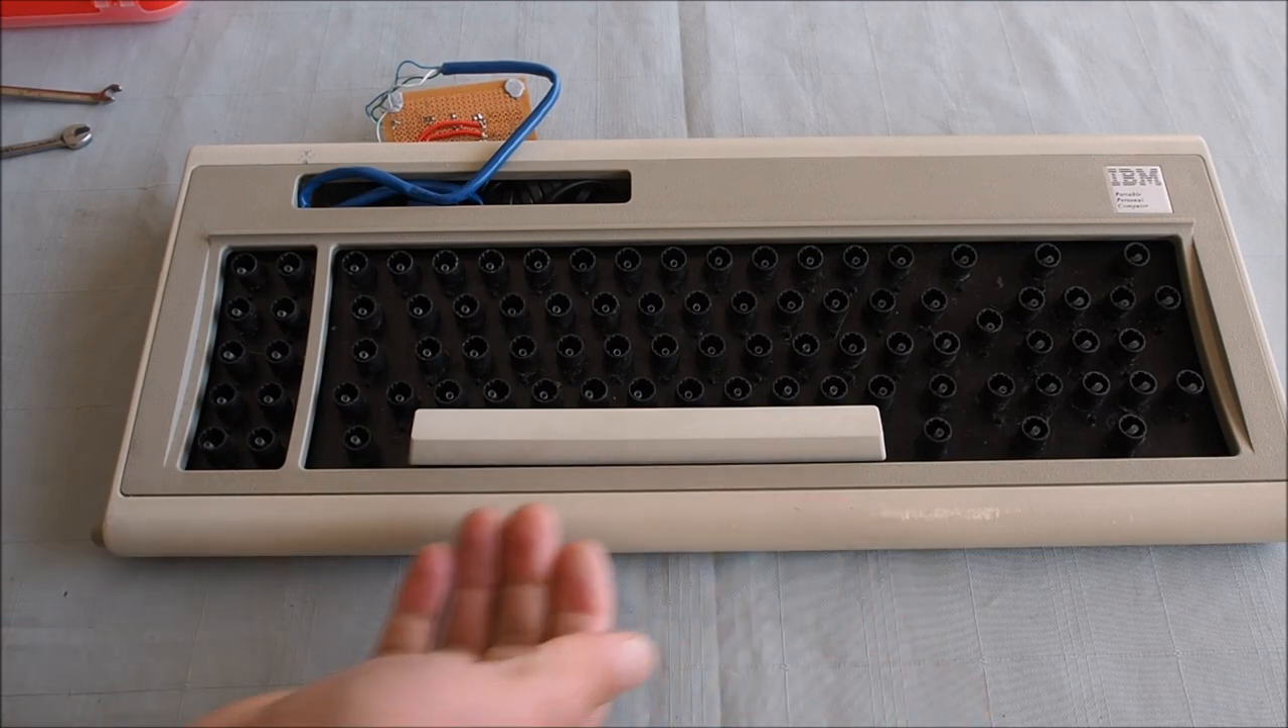That's the key caps removed apart from the space bar which is got a stabilizing spring underneath so I need to get to that from the bottom.